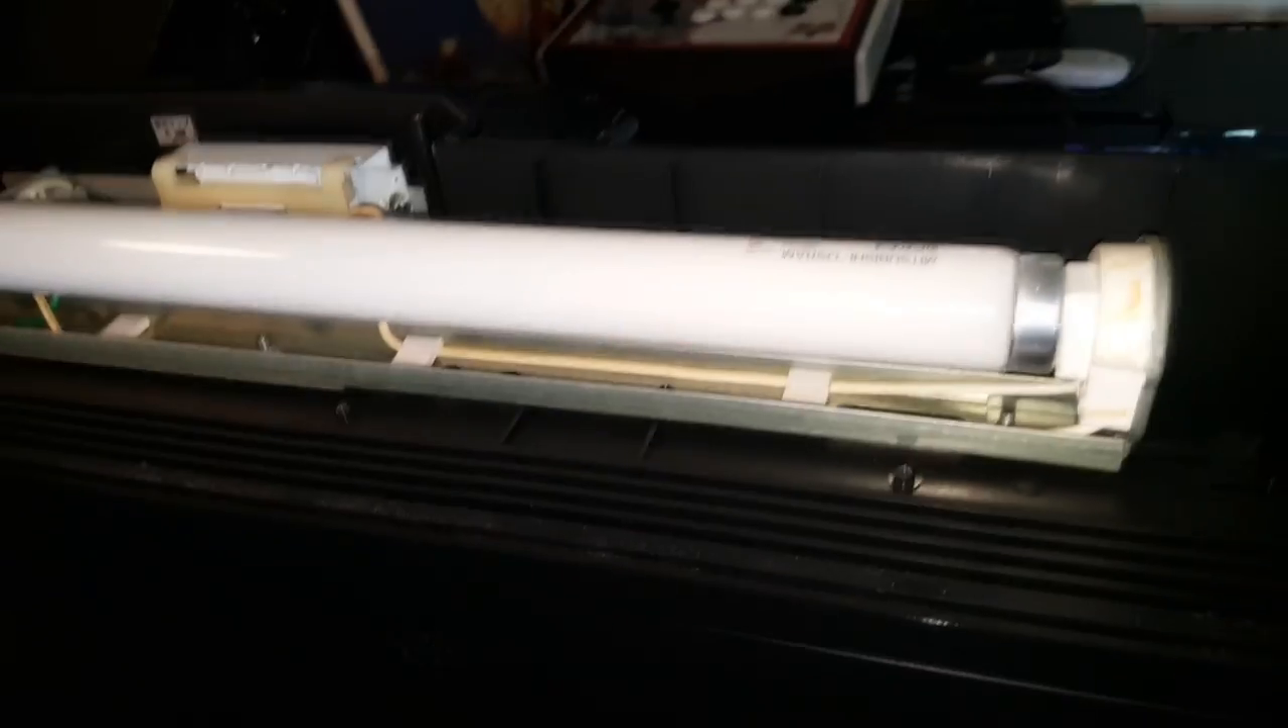So now we got our light exposed.